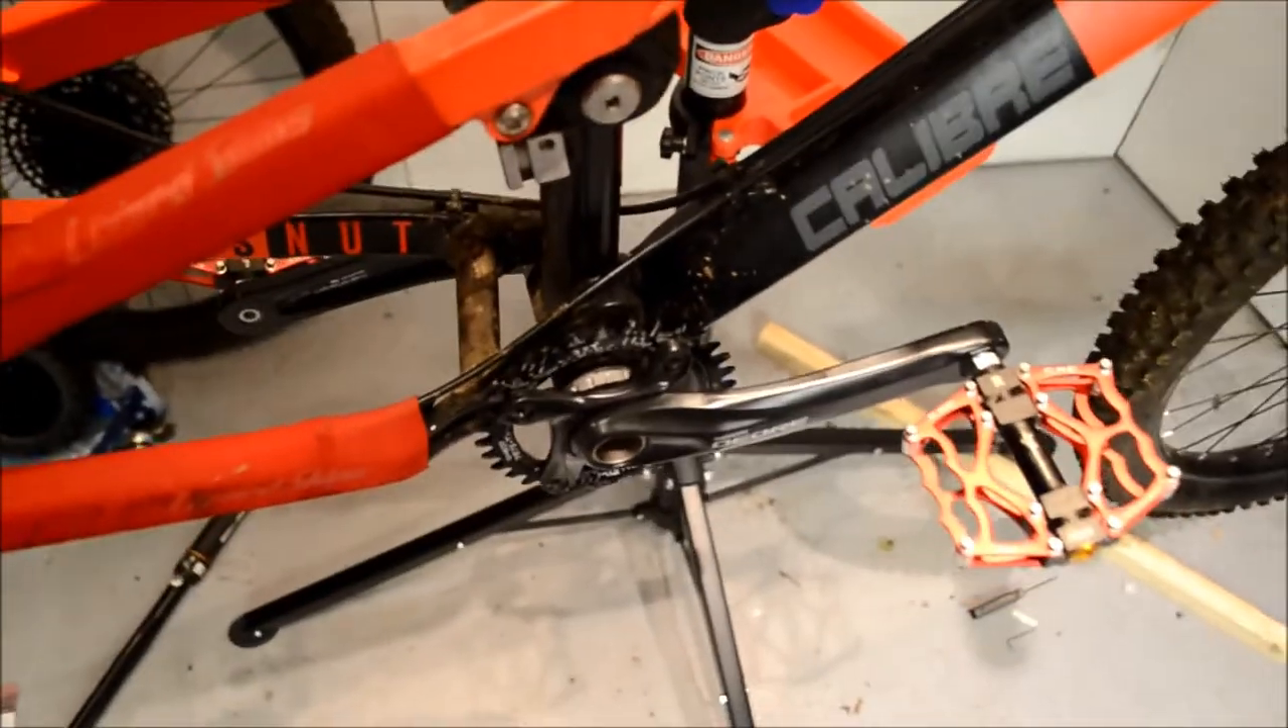During the day yesterday I converted my two speed front ring to single speed.